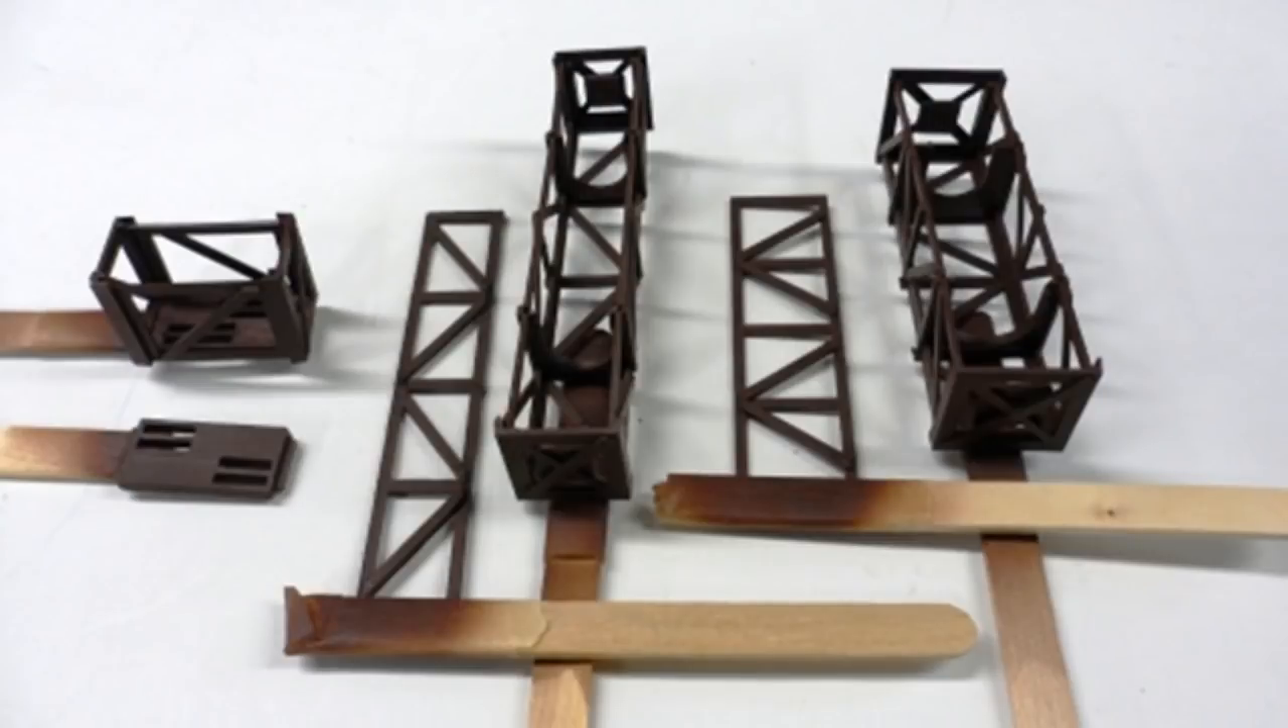And I left the tops off until the completed missiles will be placed inside.